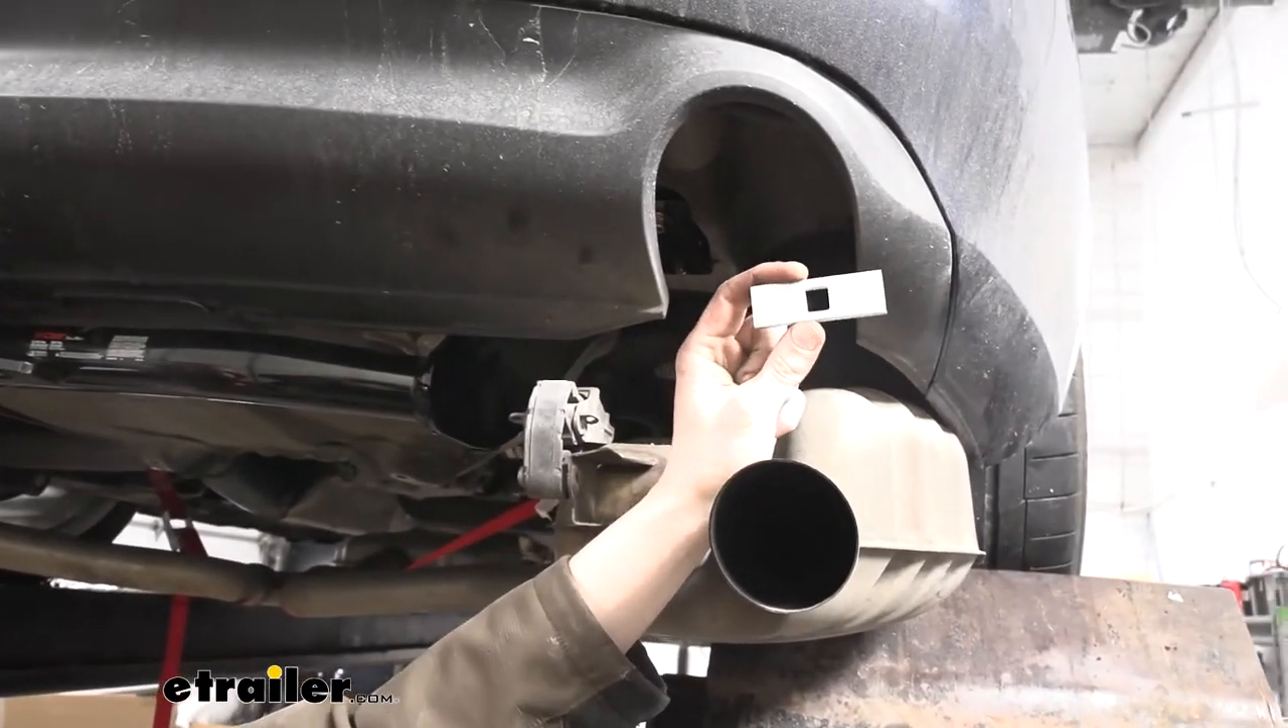There's a spacer this one here that we haven't used yet with the square hole in the center.